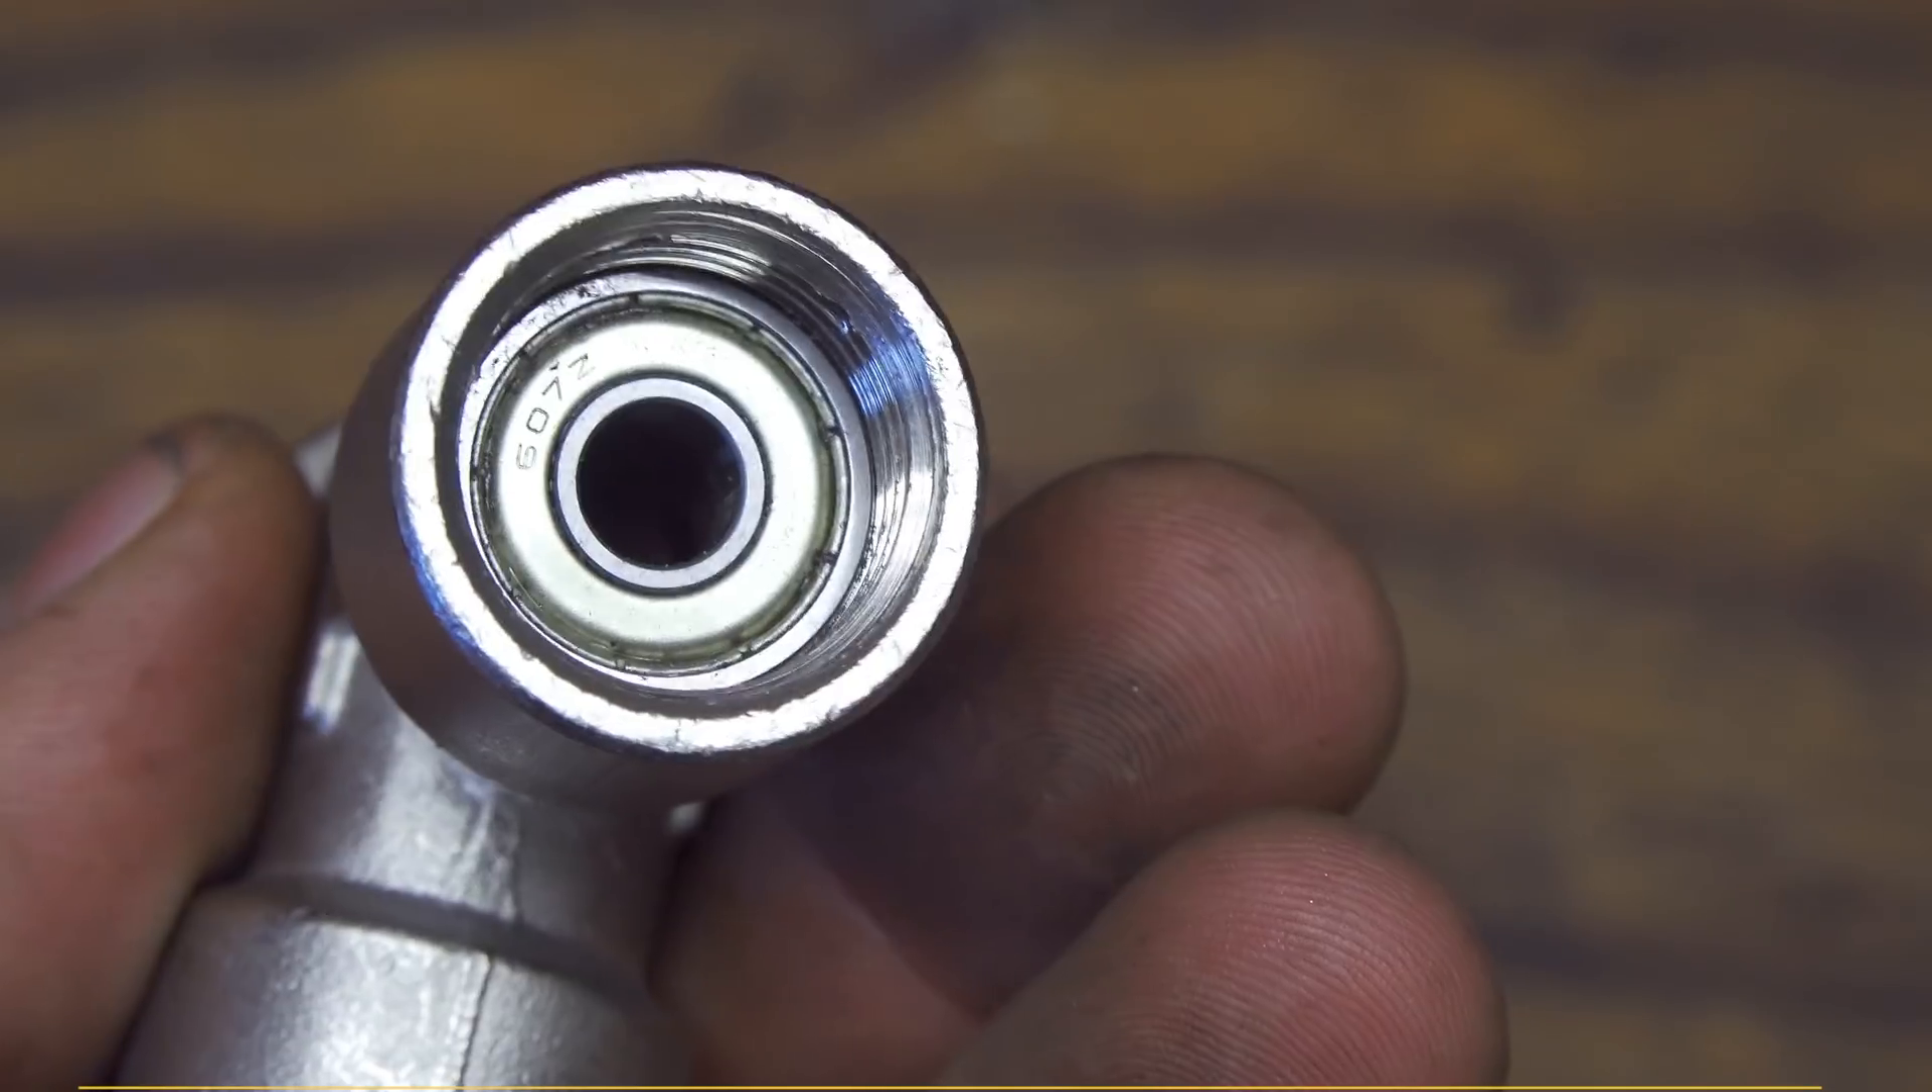As you can see this is the ball bearing completely inside the tube and it's such a precise fit that no glue is necessary for this.